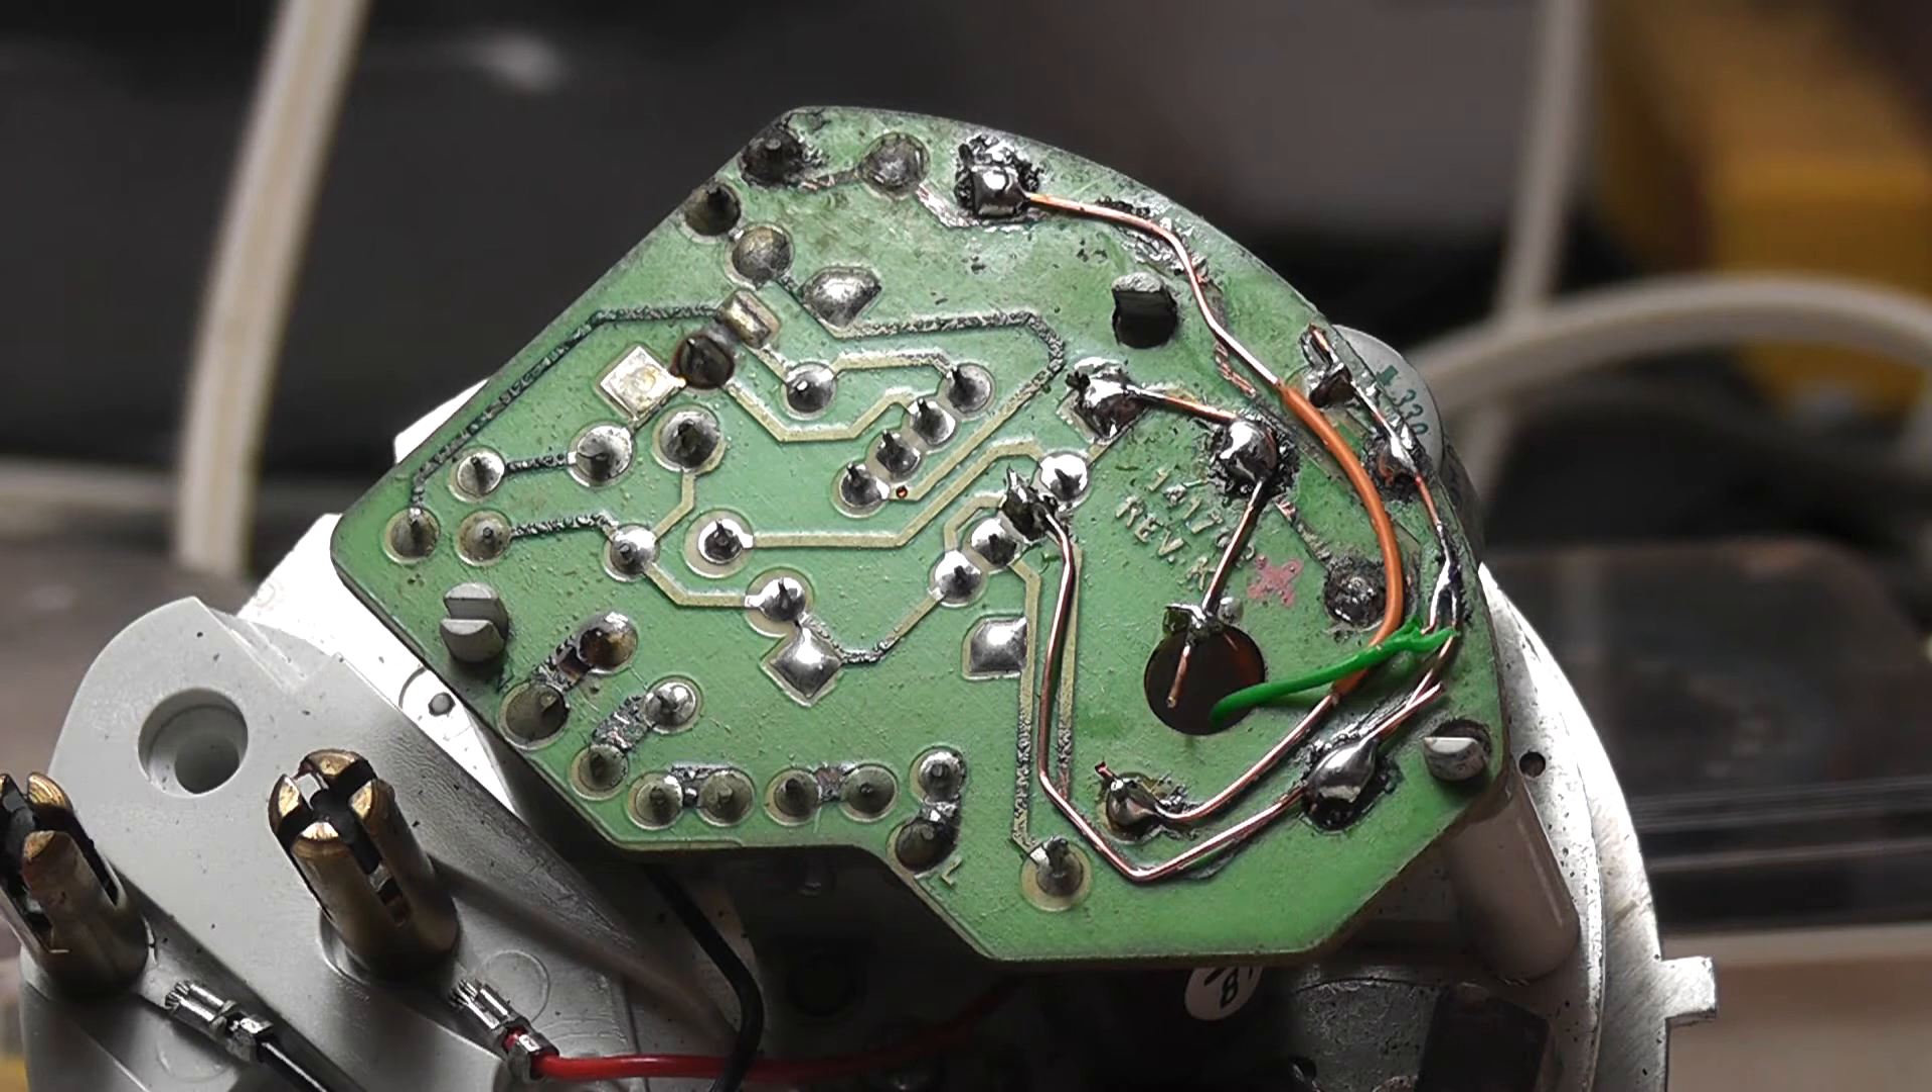I overlaid the damaged tracks with some copper wire which I used out of a bit of that old category 5 wire.